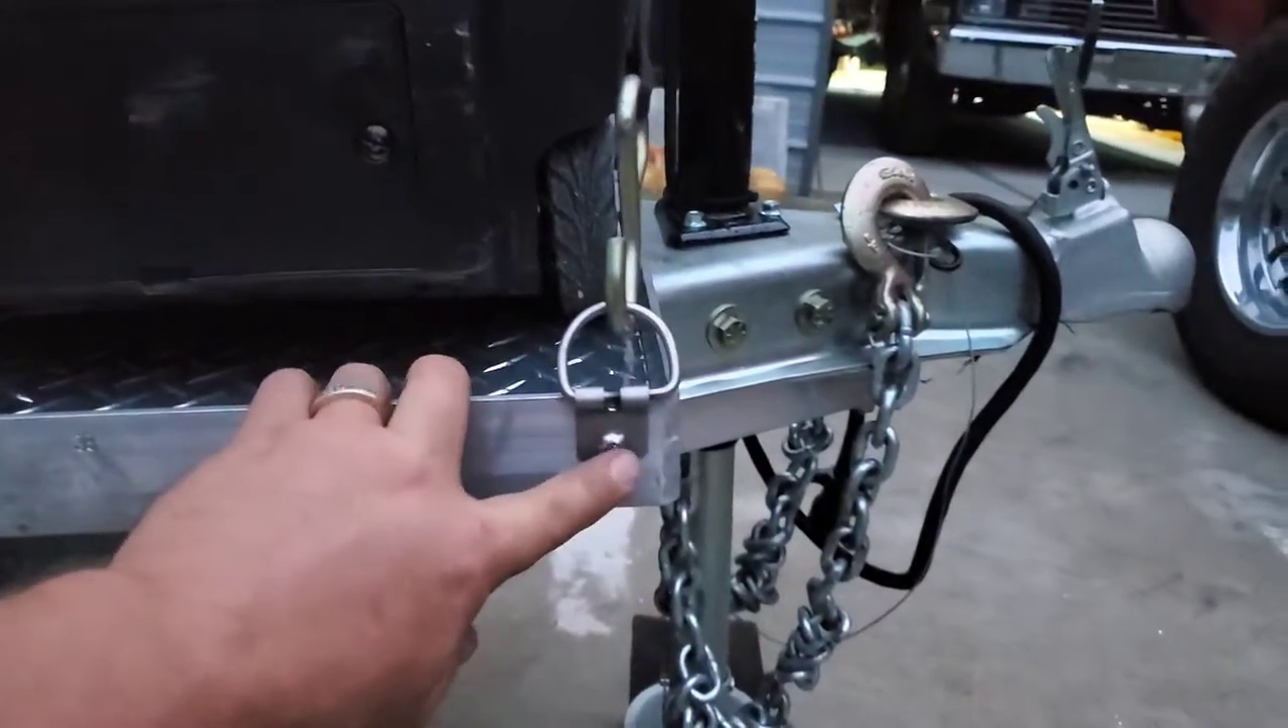But I went ahead and got our D-rings installed there. Stainless hardware, stainless D-rings, nothing going to rust there.